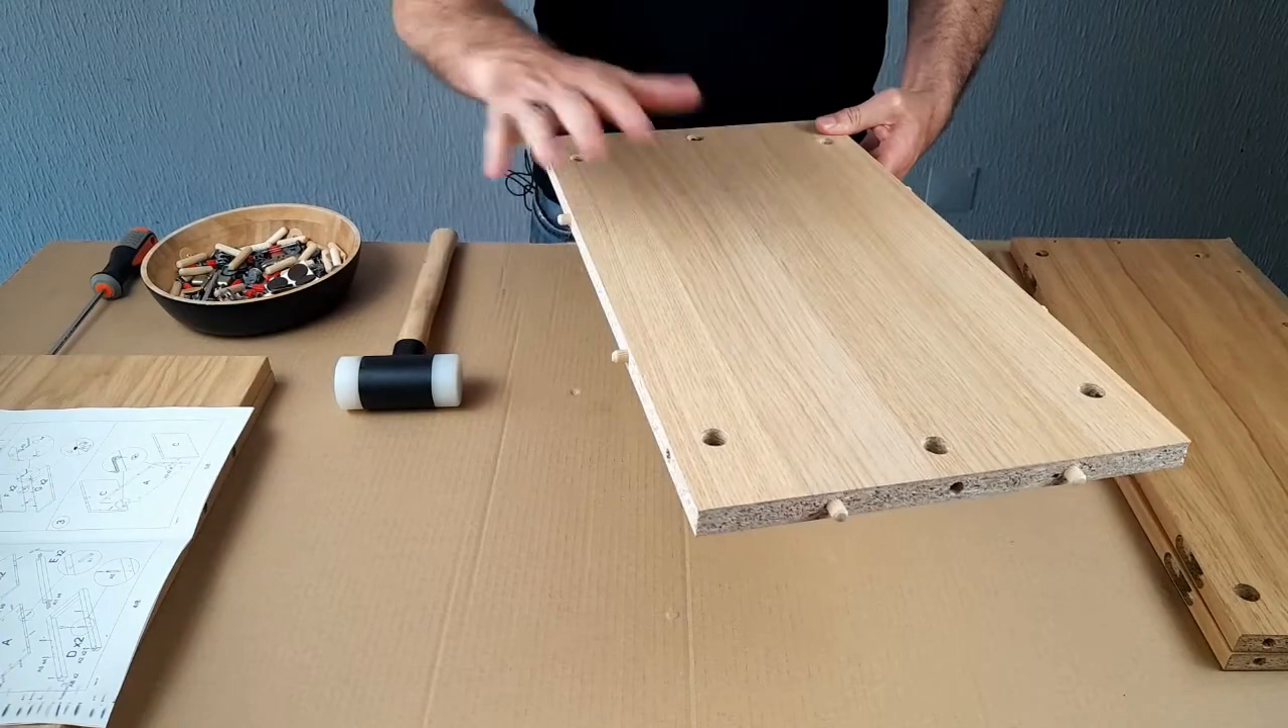Right, so we've got the dowels in the base panel and now we're going to put the dowels in all the other panels.